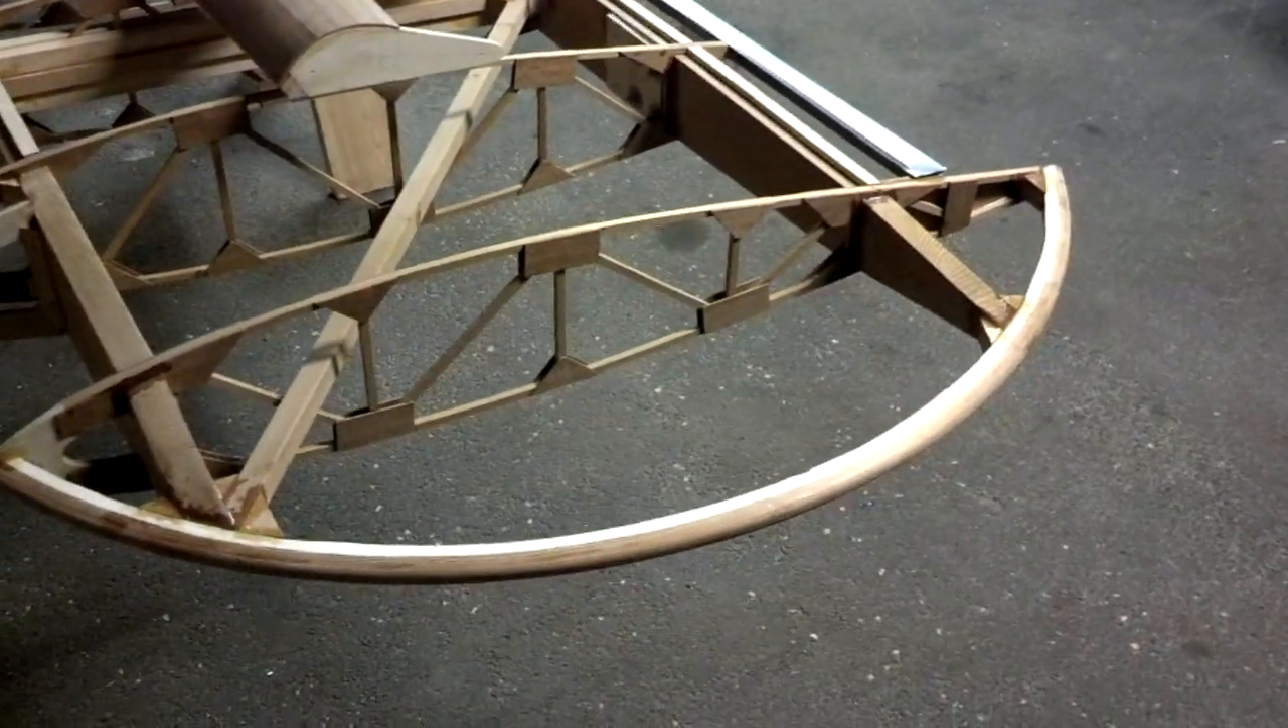This is the left wingtip bow installed on this wing.